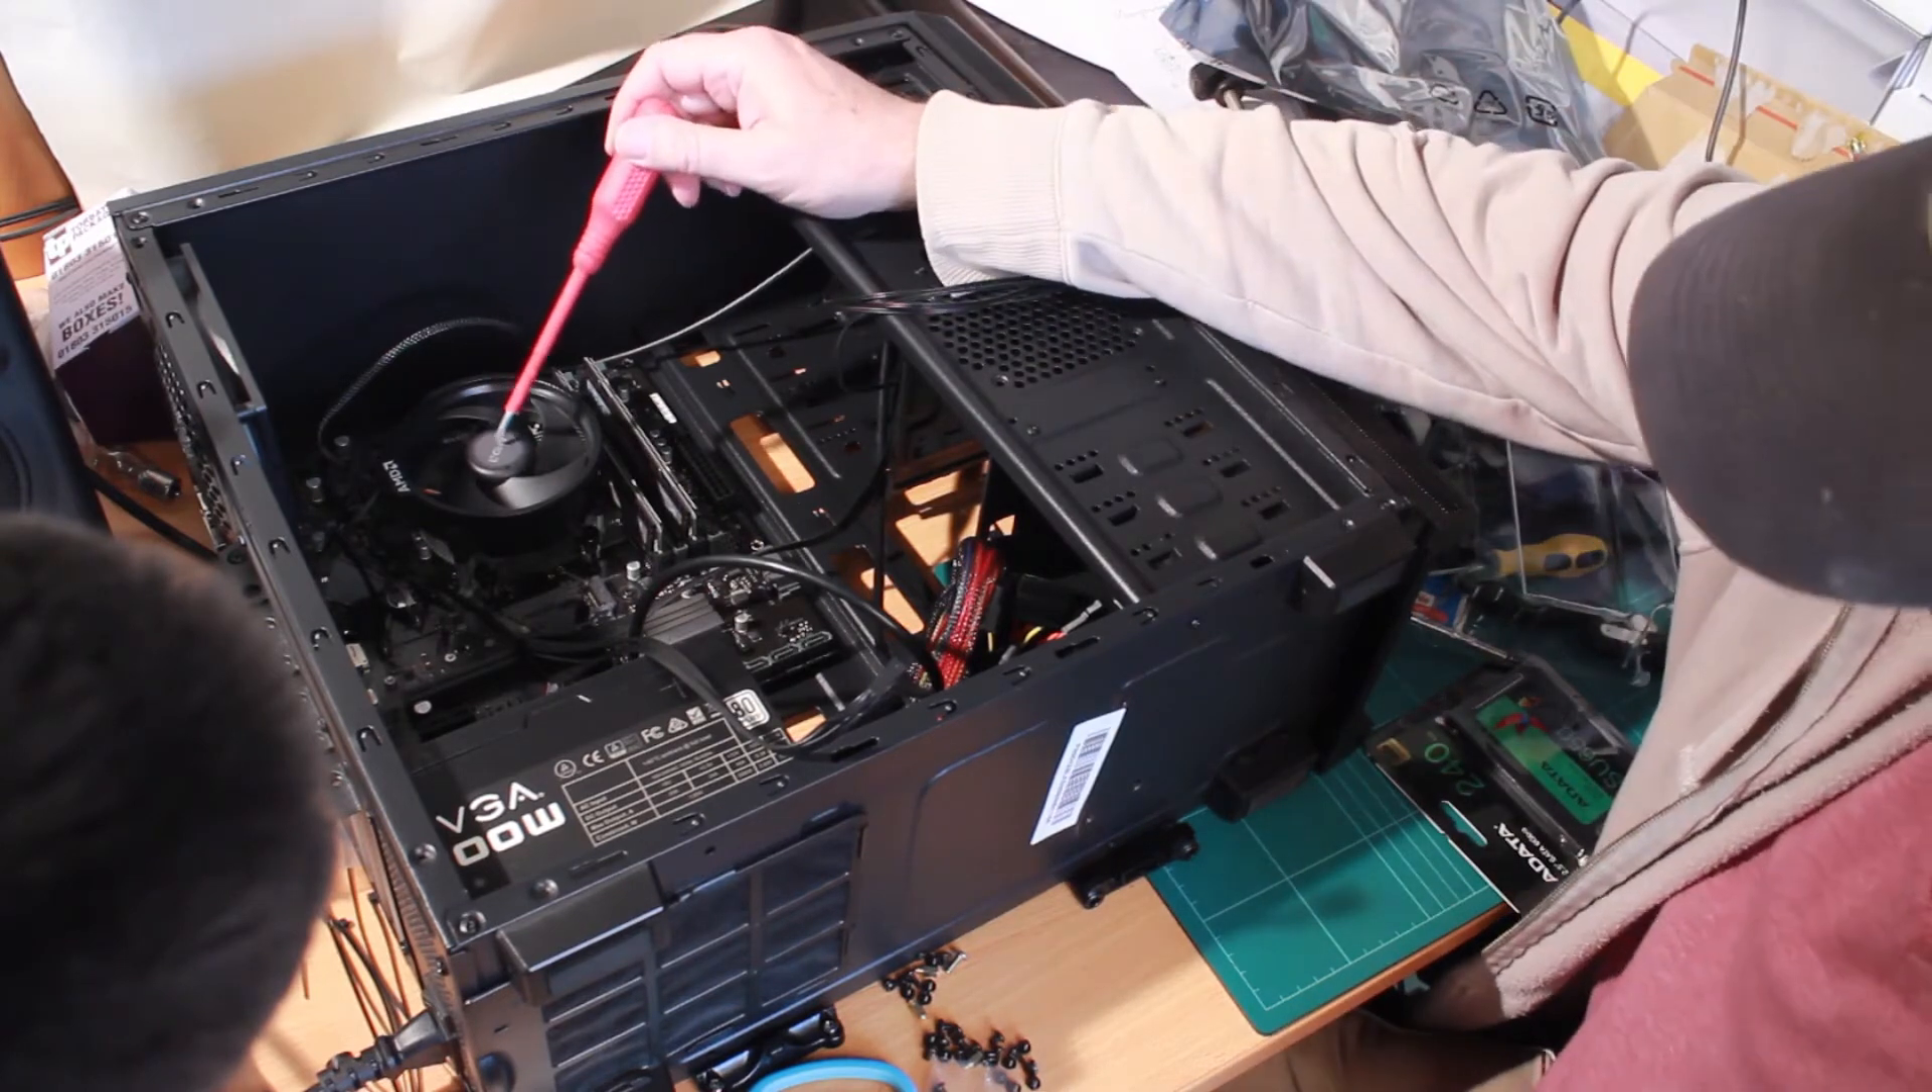We then had an hour fighting to put the cooling fan on, which you can see is on there now.